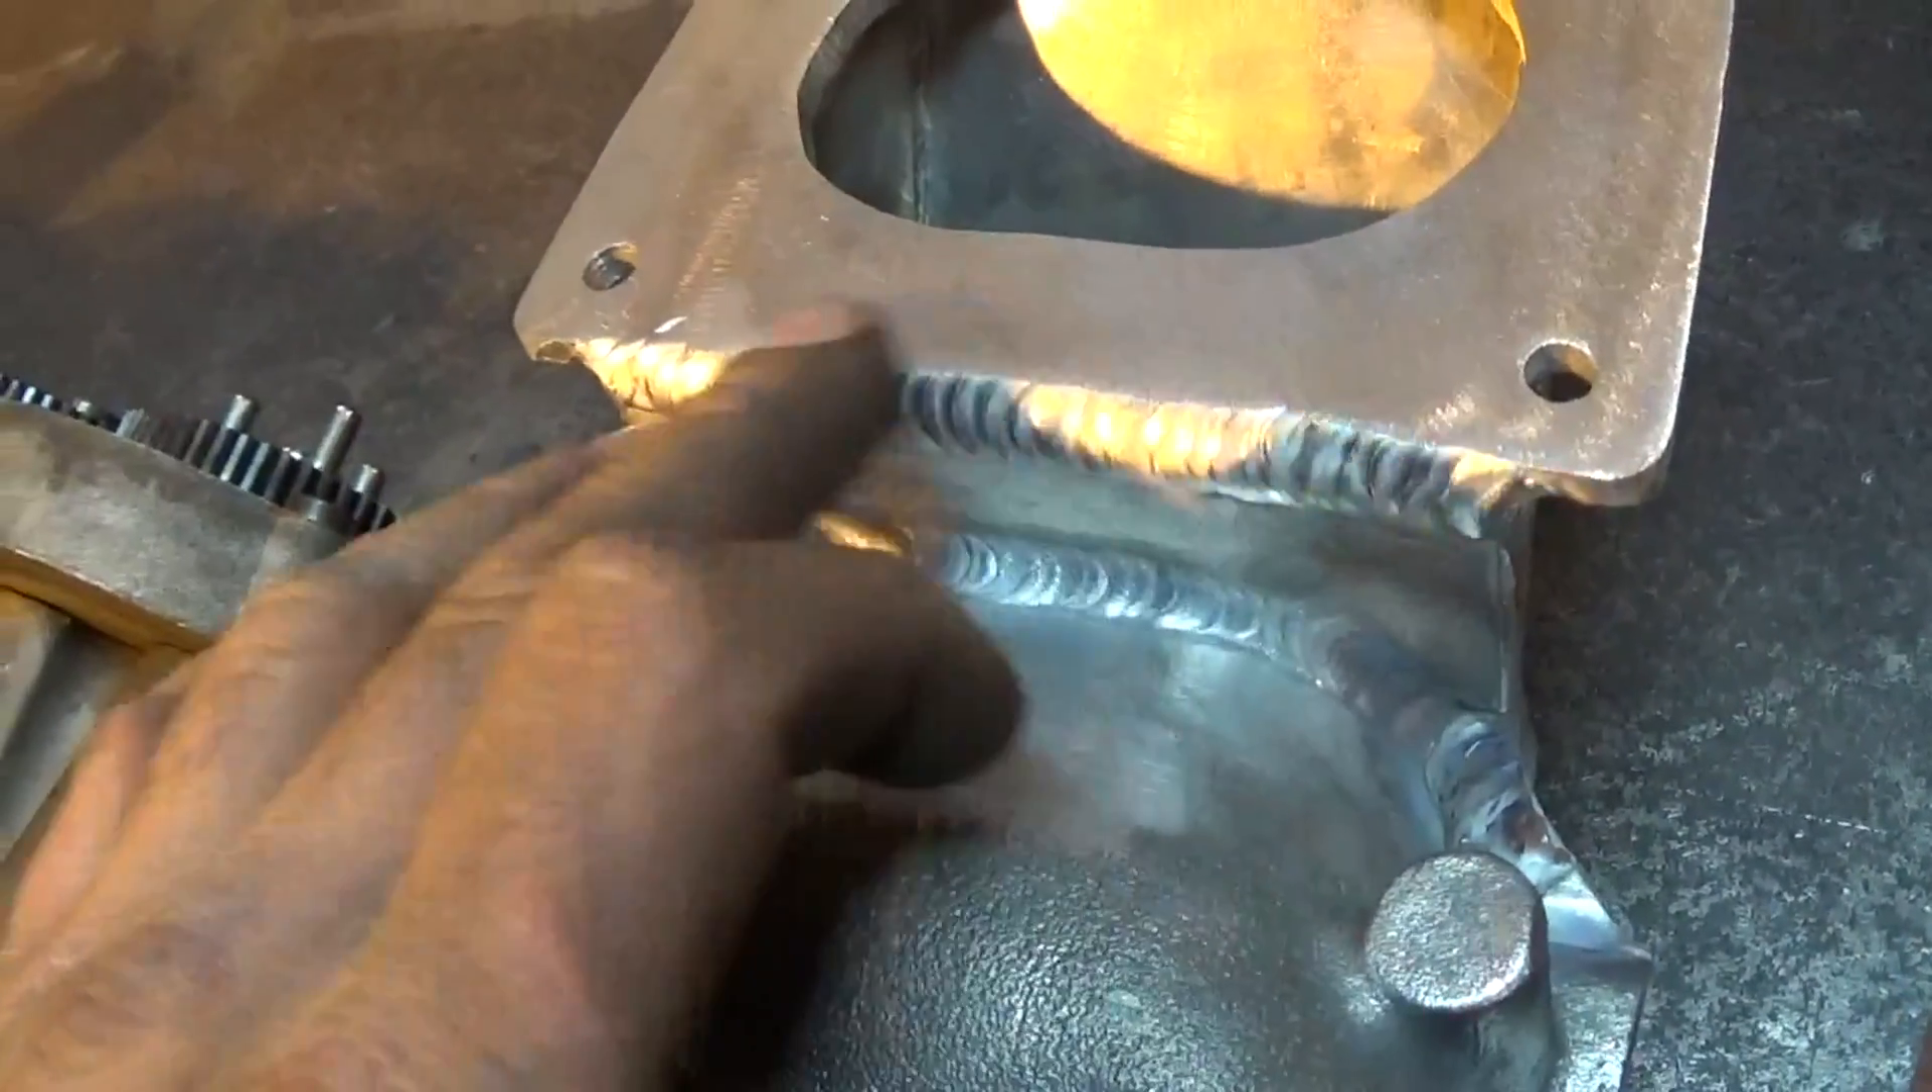The other thing is I got all my welding done on the back on the flanges.